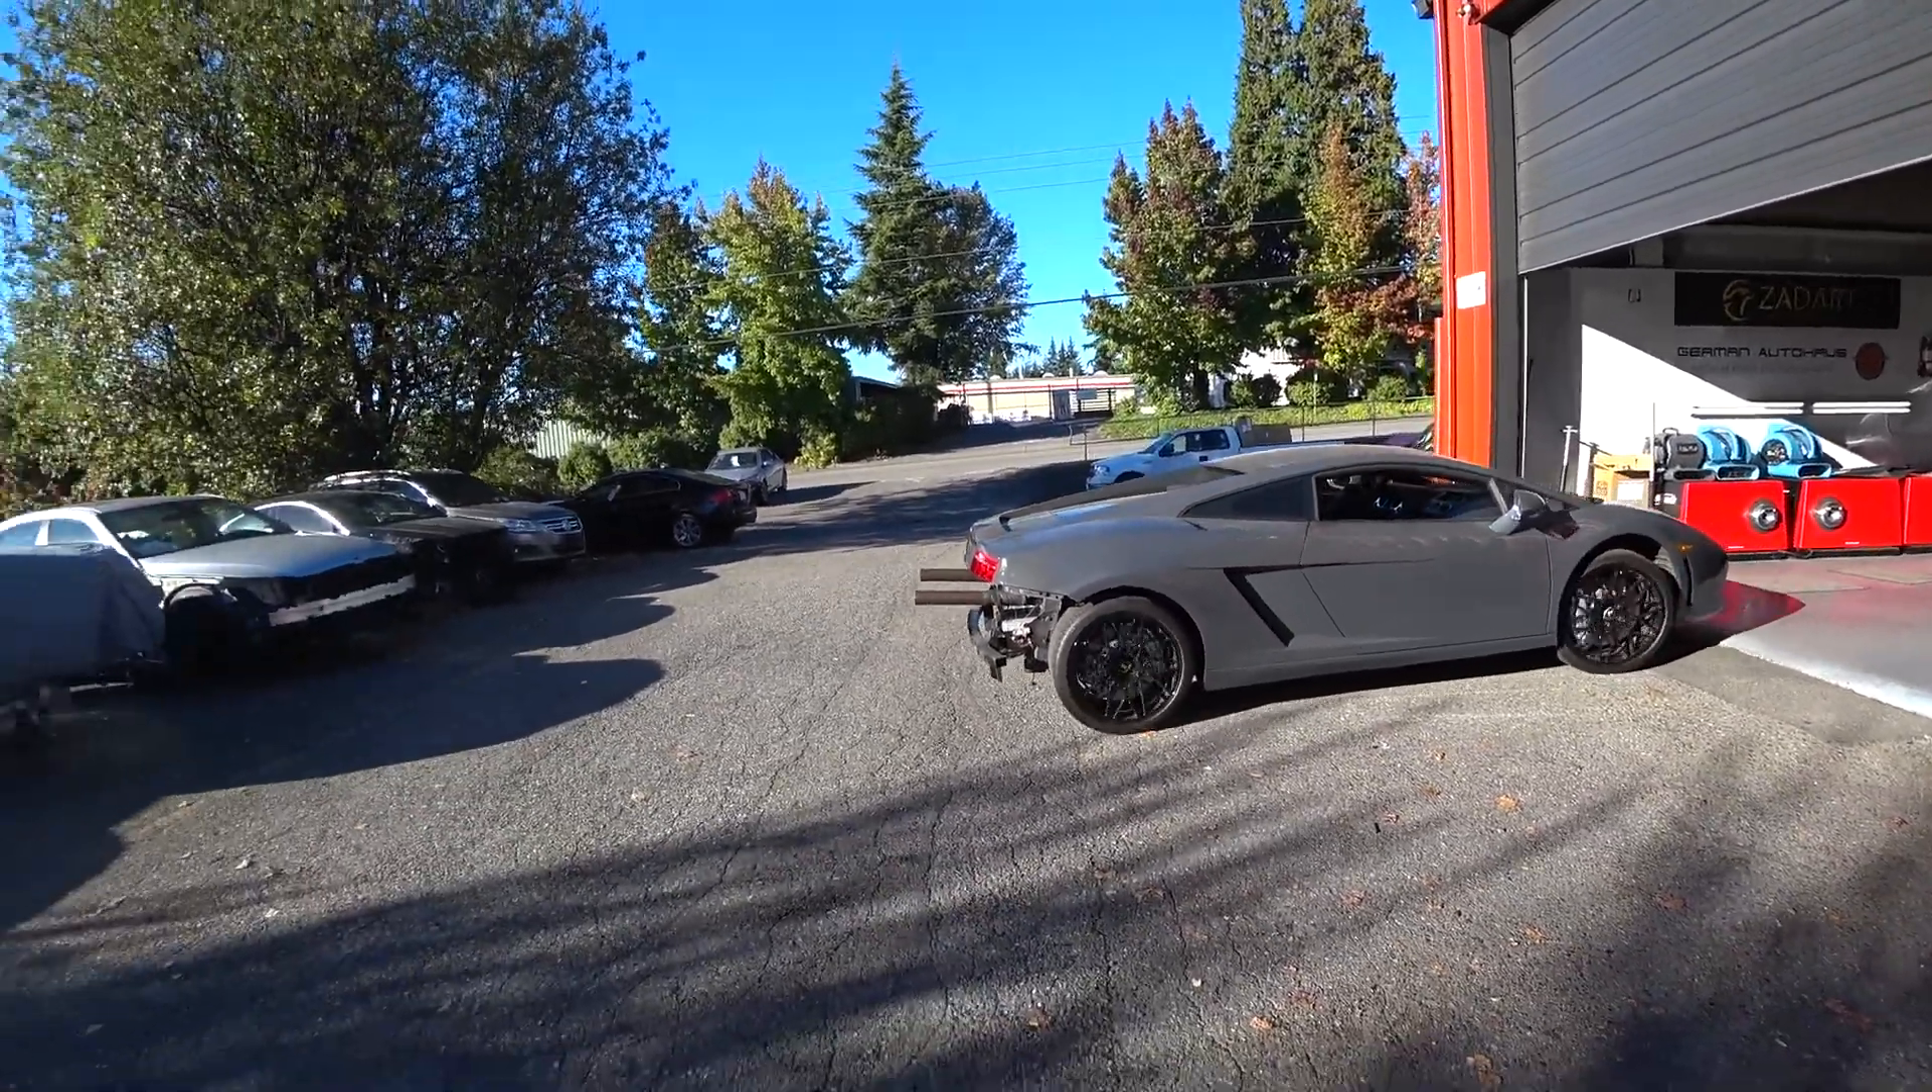Yeah, those pipes are sticking out.